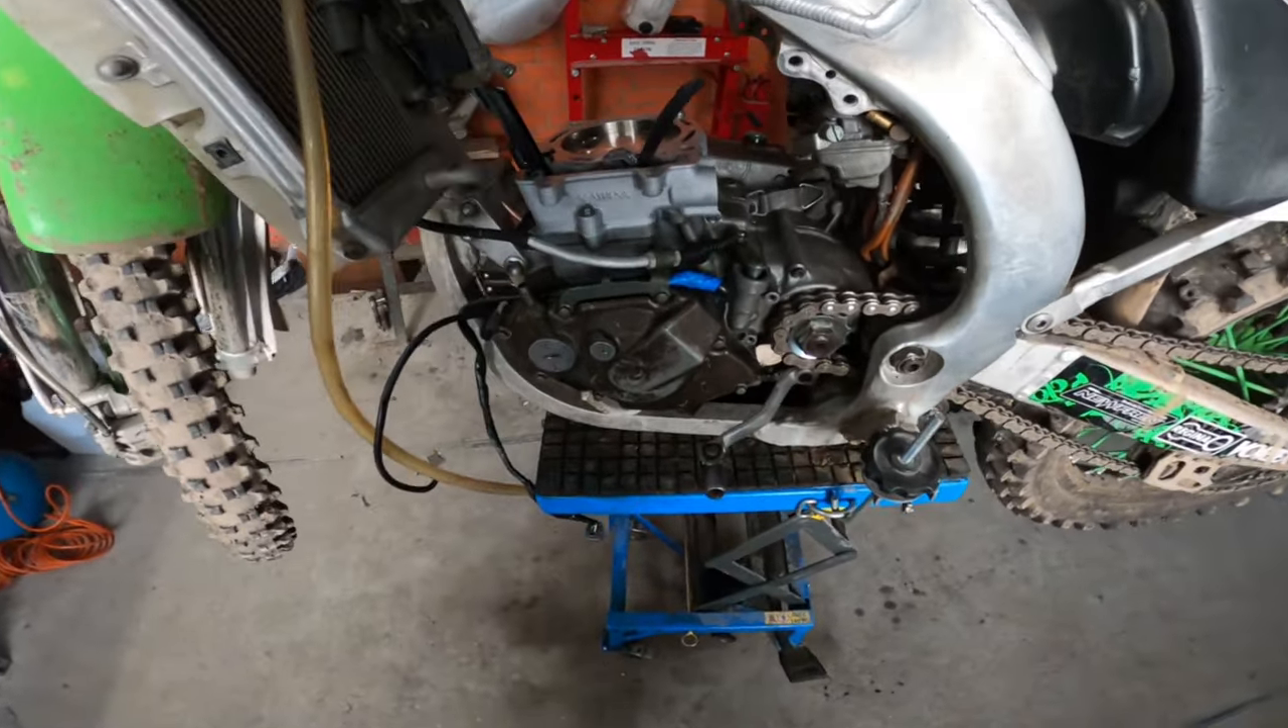Głowica czeka. Silnik w ramie. Łańcuch założony.